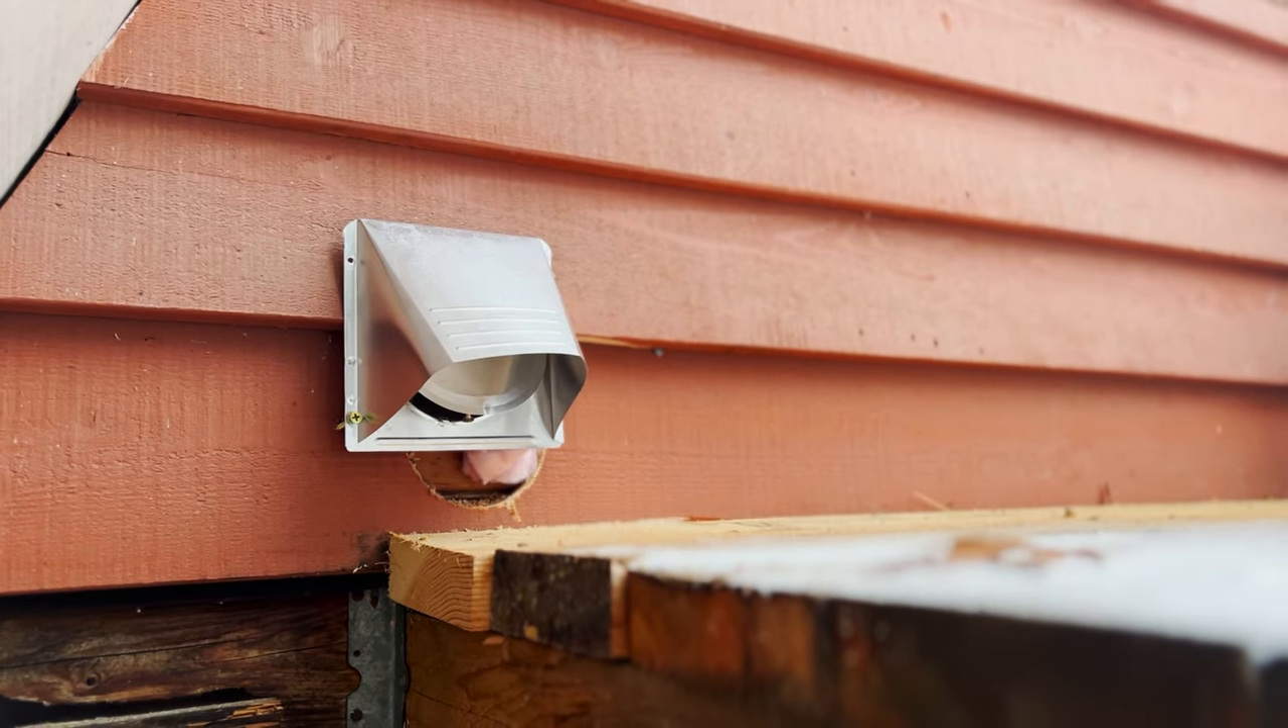Now you can see on mine, it's not perfect. I drilled my first one a little bit too low. I wasn't accounting for that piece of wood at the bottom.